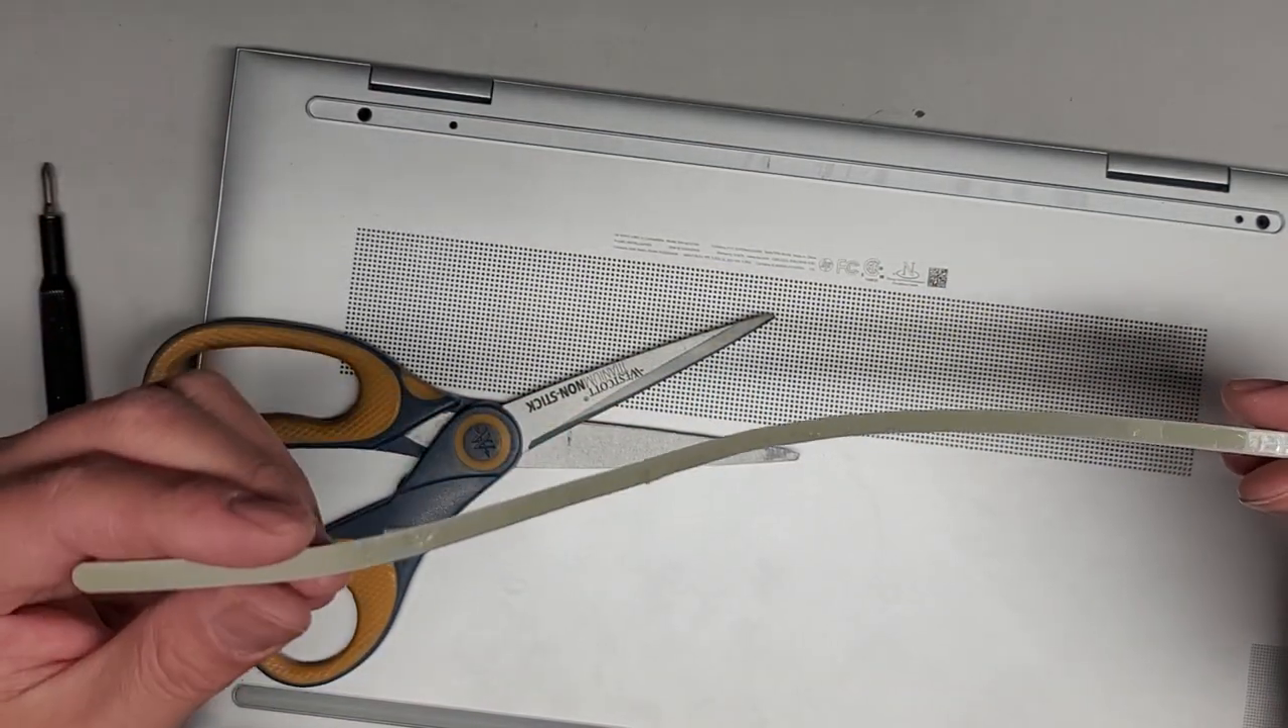We got the adhesive strip off.